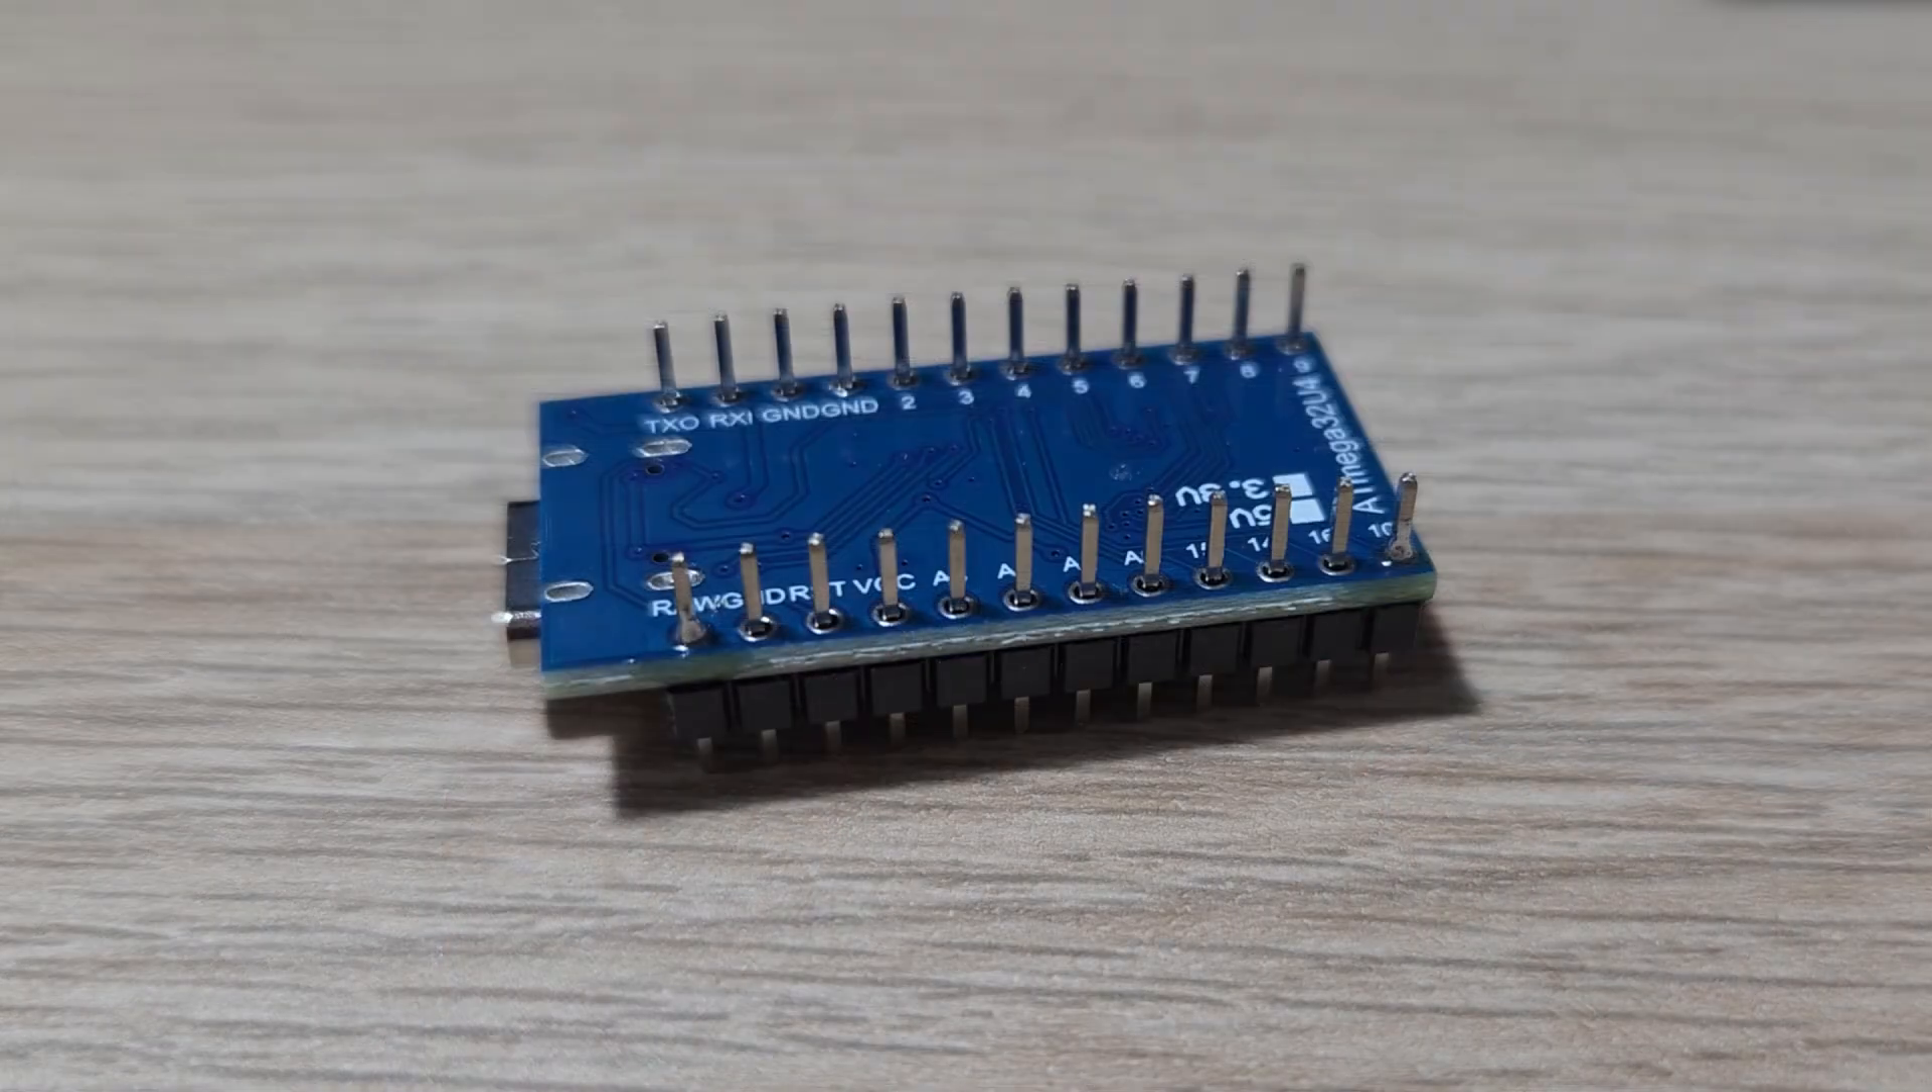As you see, you can now access Arduino pins both up and down.